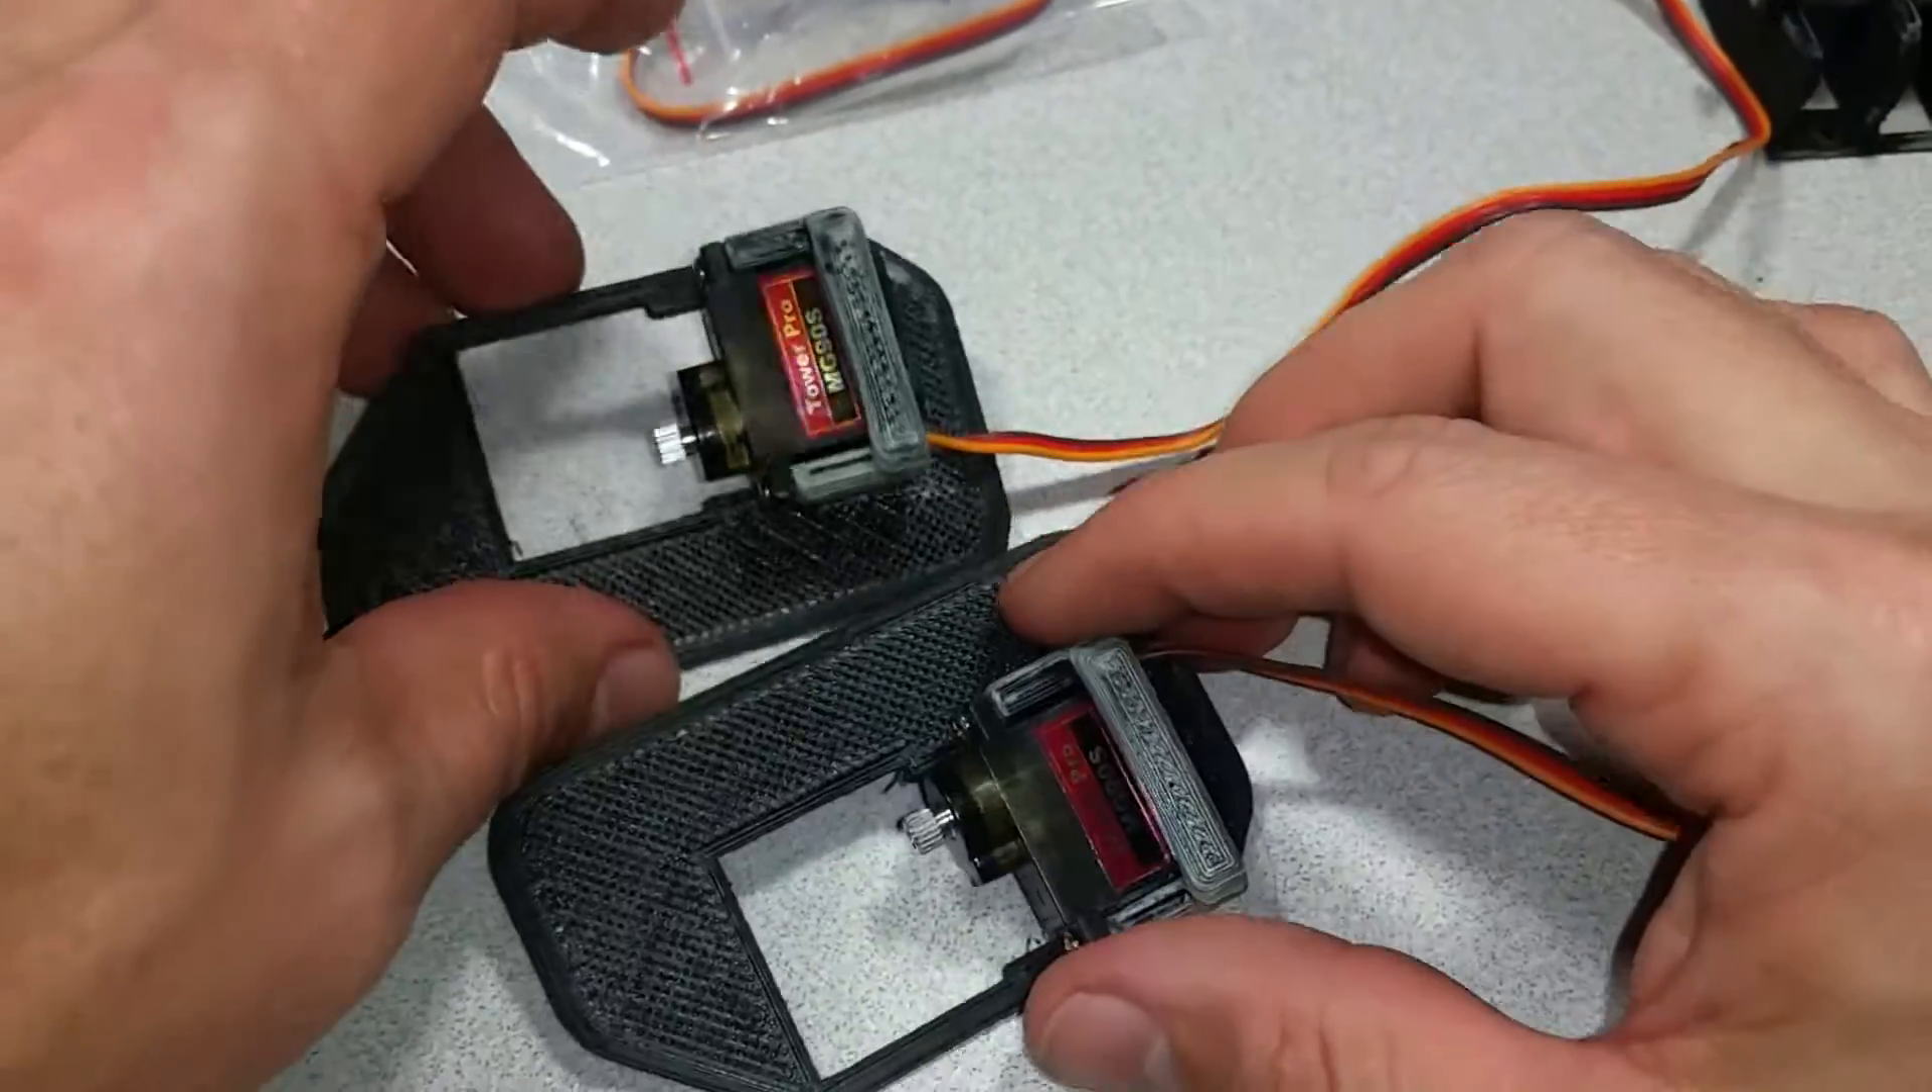Now that we have the servos mounted and screwed in and the cables extending, we will get to the hip servos.